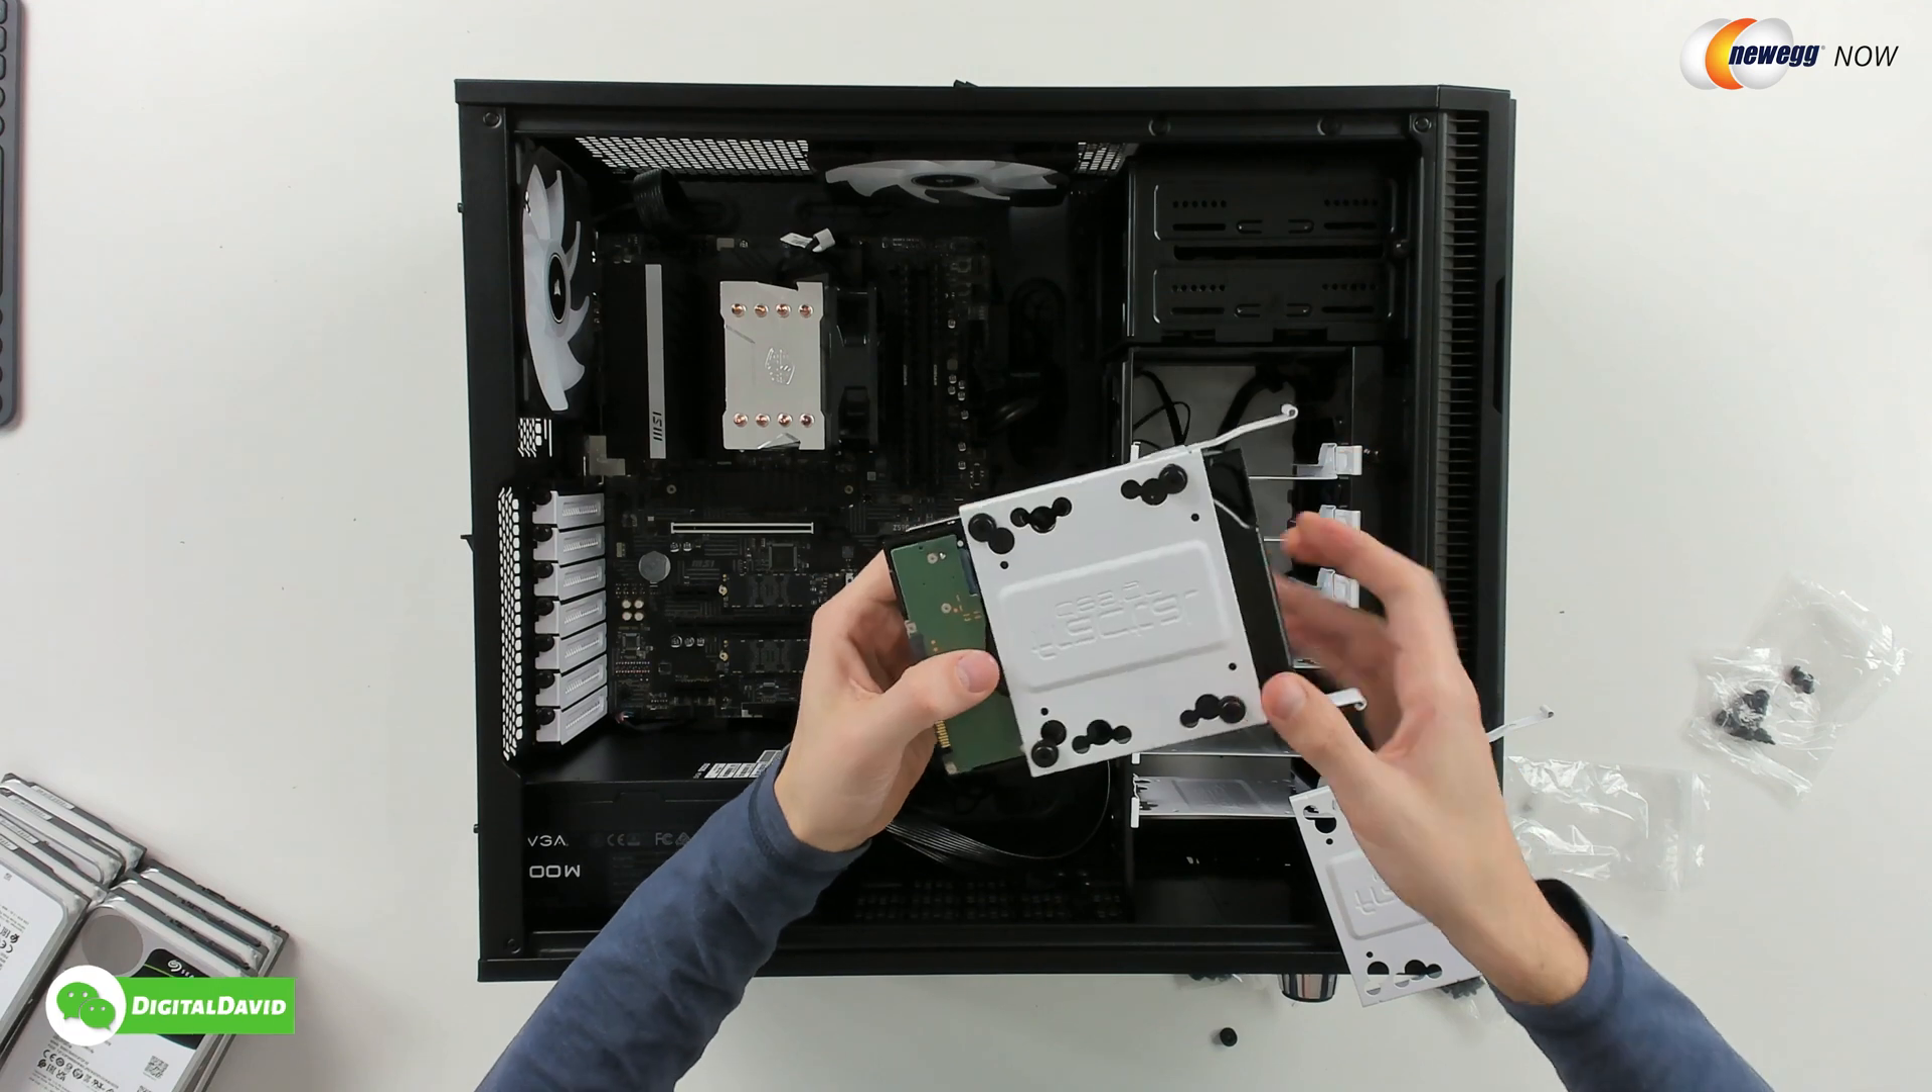You can see we have one hard drive installed right here on the tray.